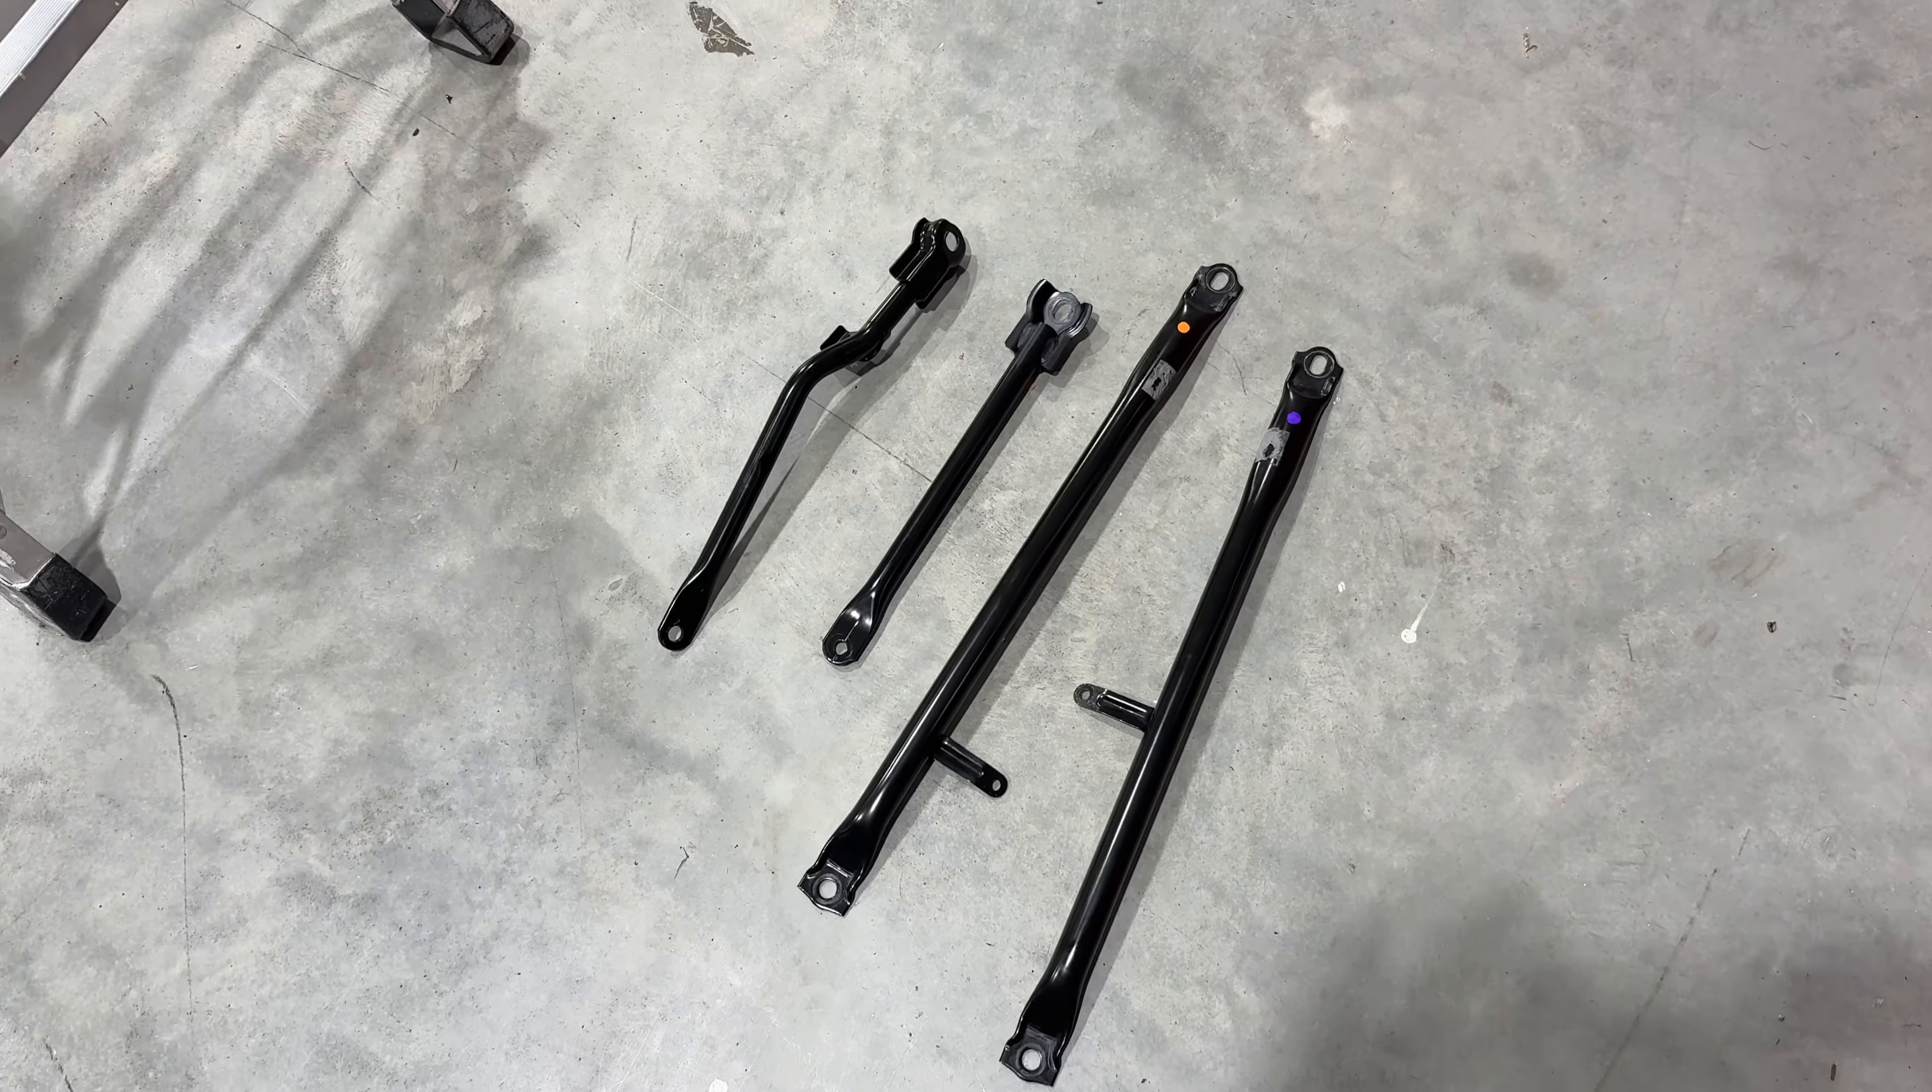These are the four braces that go inside the engine bay. So I already took them off.